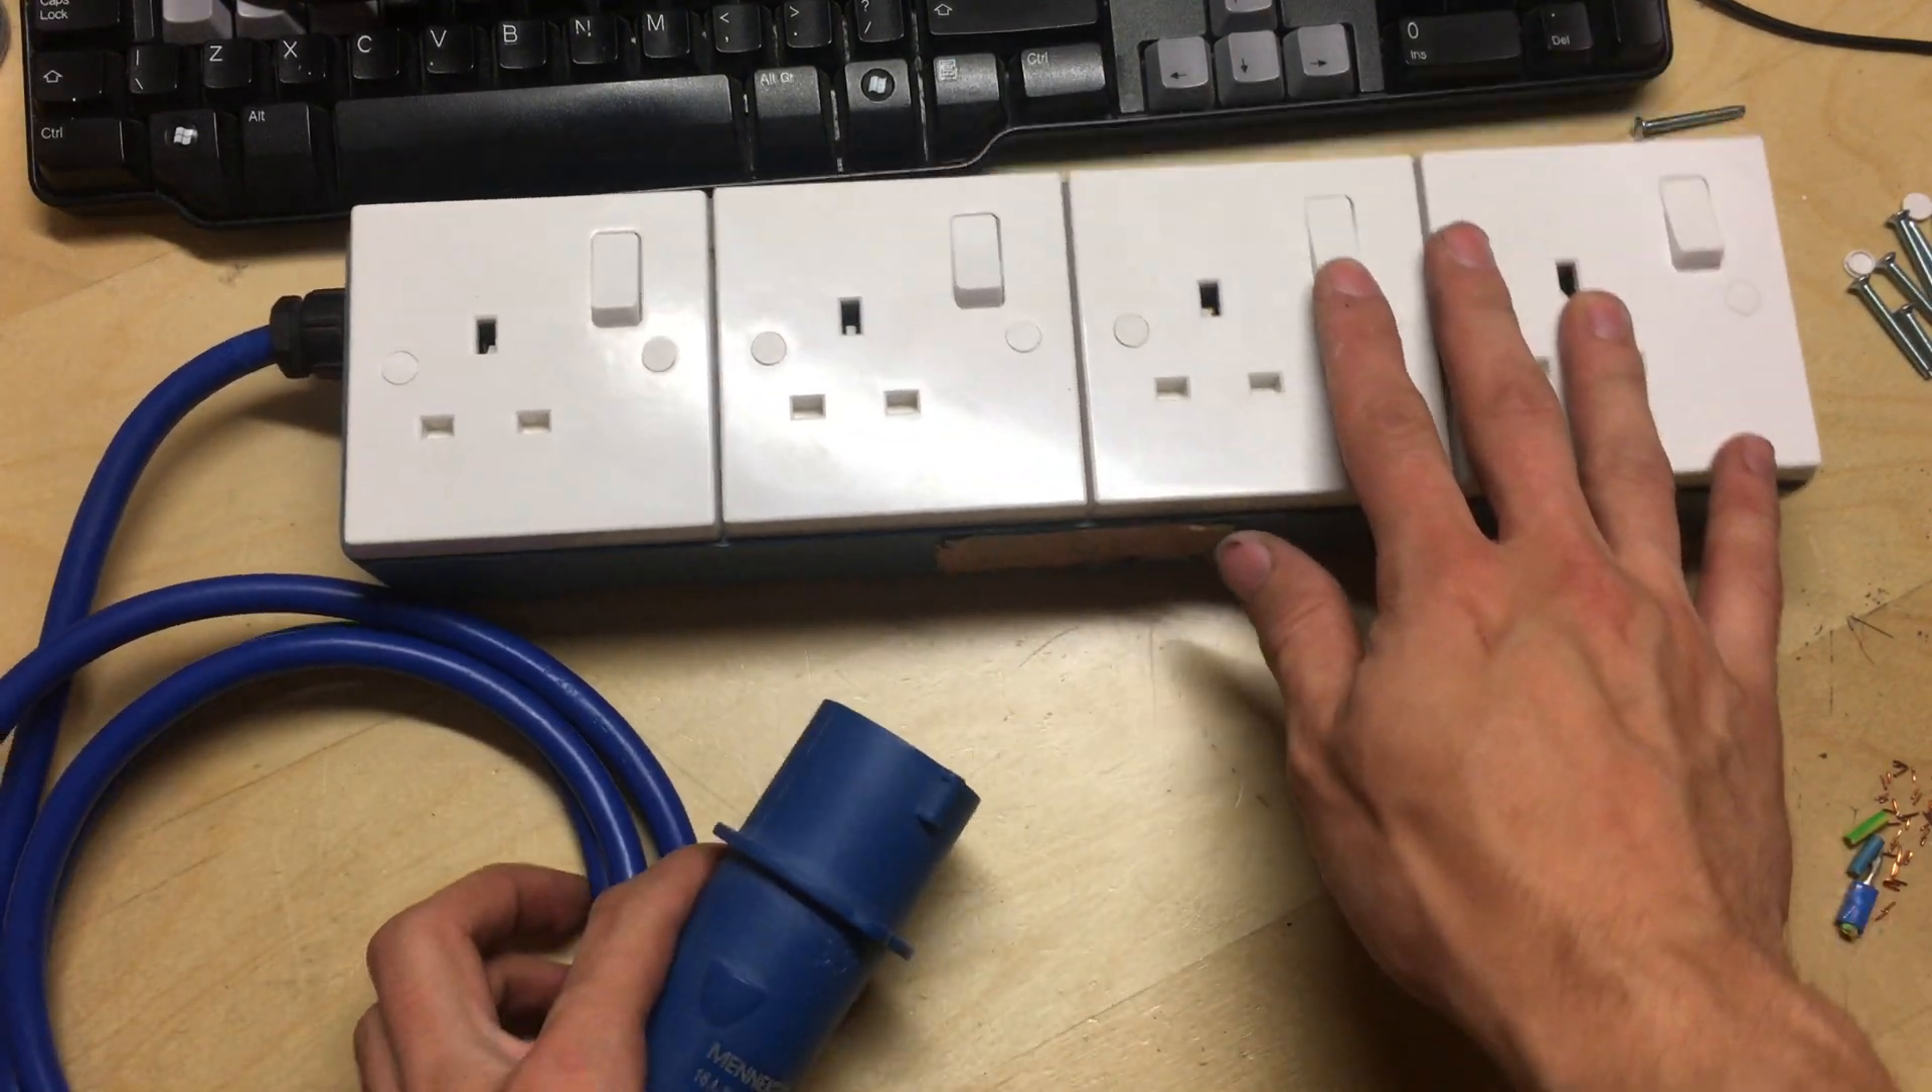So that's our finished product now we've got the four sockets installed on here we've got the new thicker incoming mains cable and the 16 amp new plug that's actually in decent condition all ready to go.